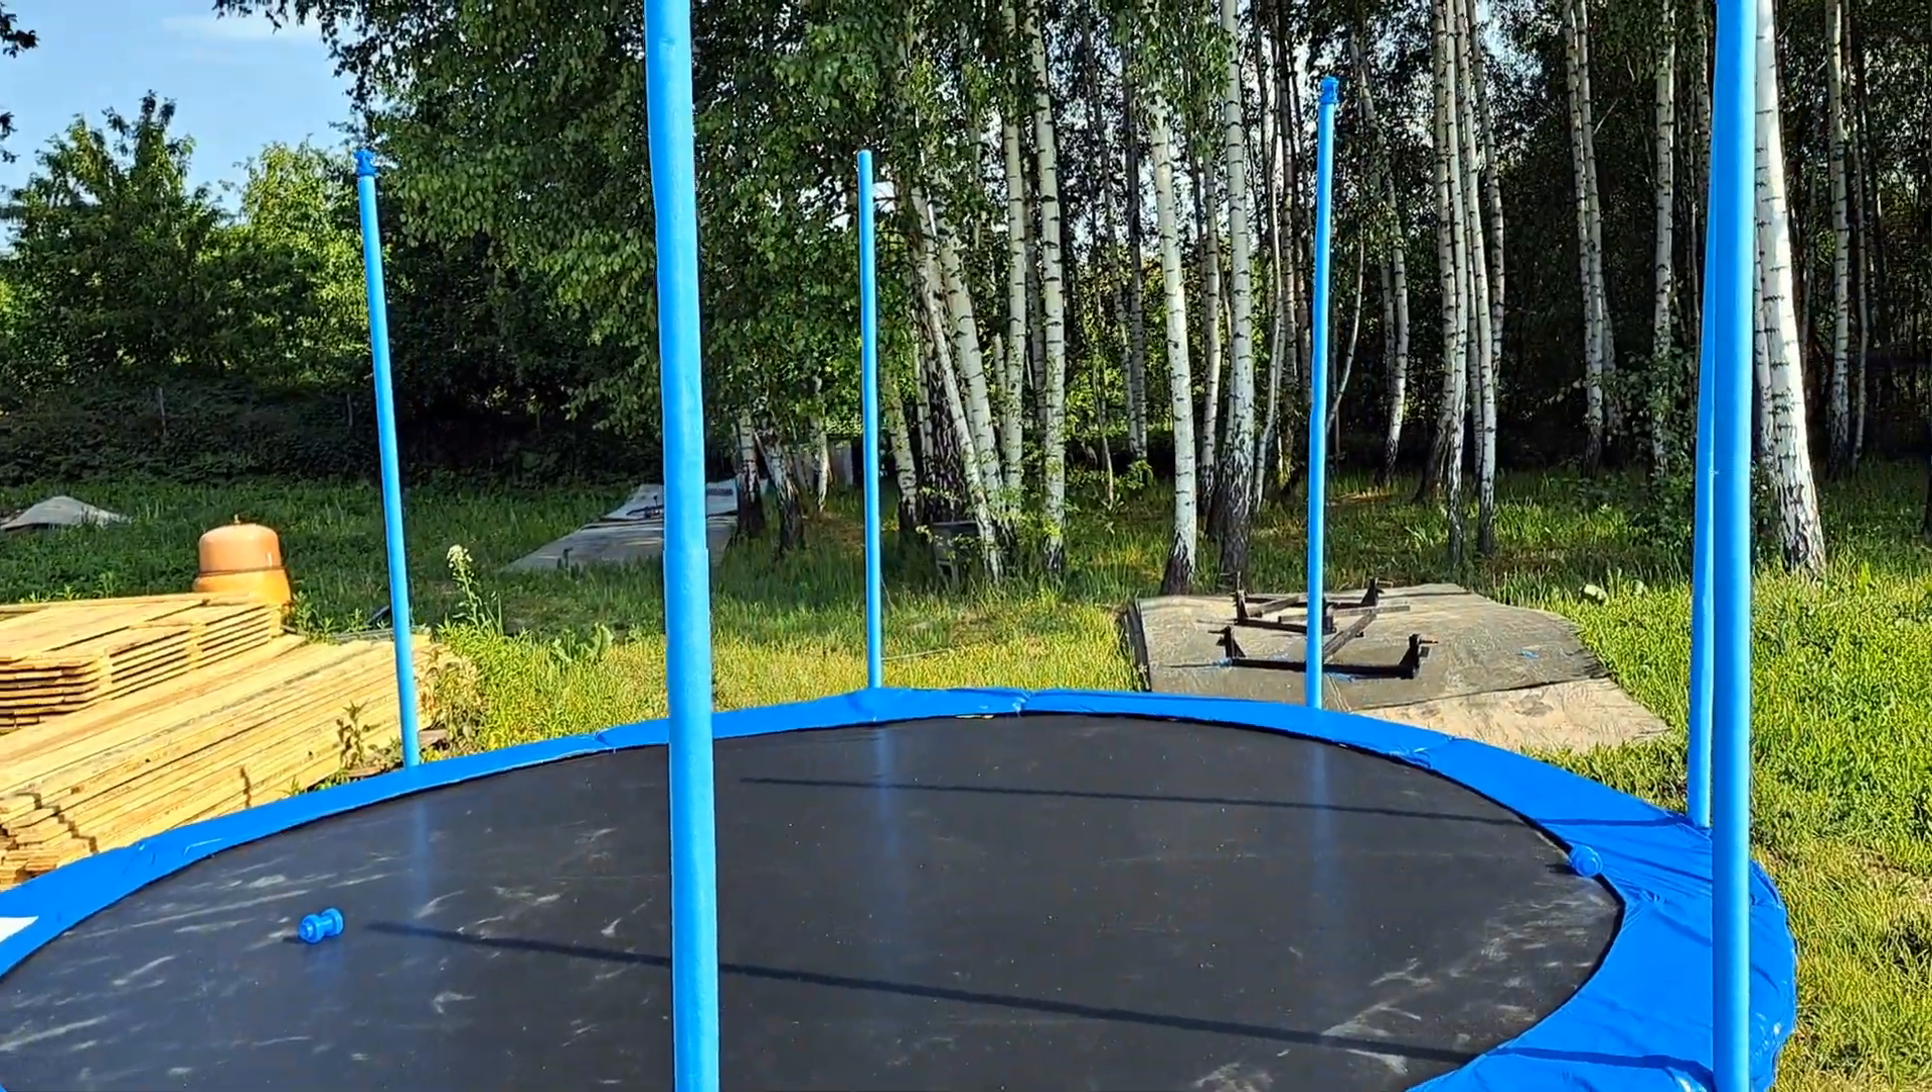Батут уже практически готов. Осталось натянуть боковые сетки, это все ограничители.